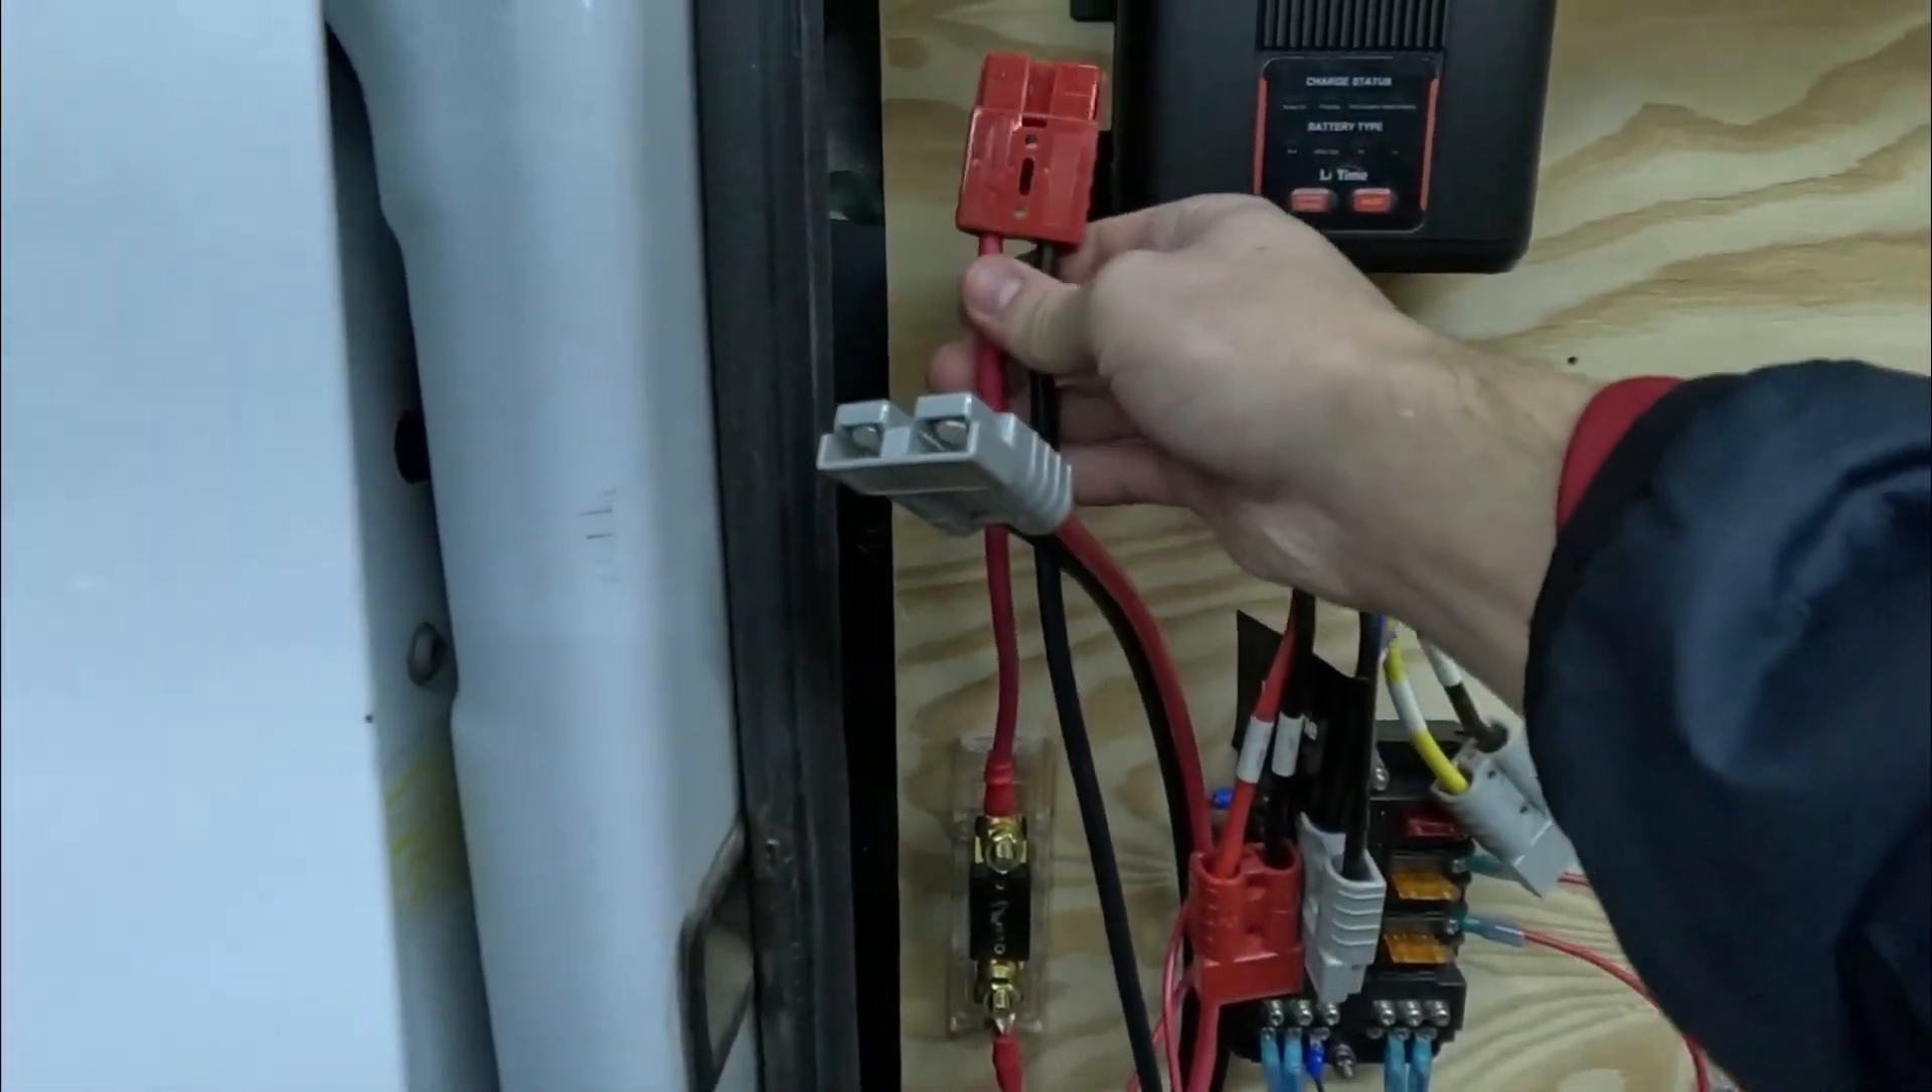What i have also done is terminated both jacks for the solar connectors so that is completely done.